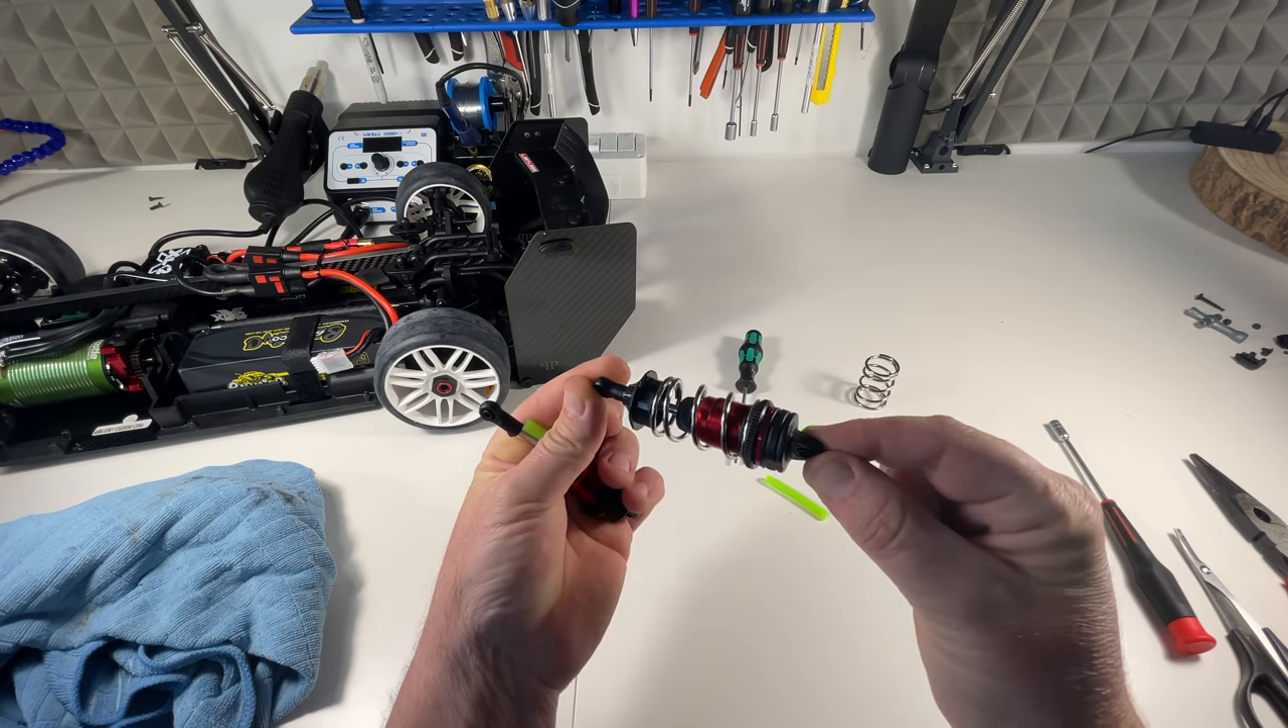Okay now that the shock is out of the car obviously this is how it looks.